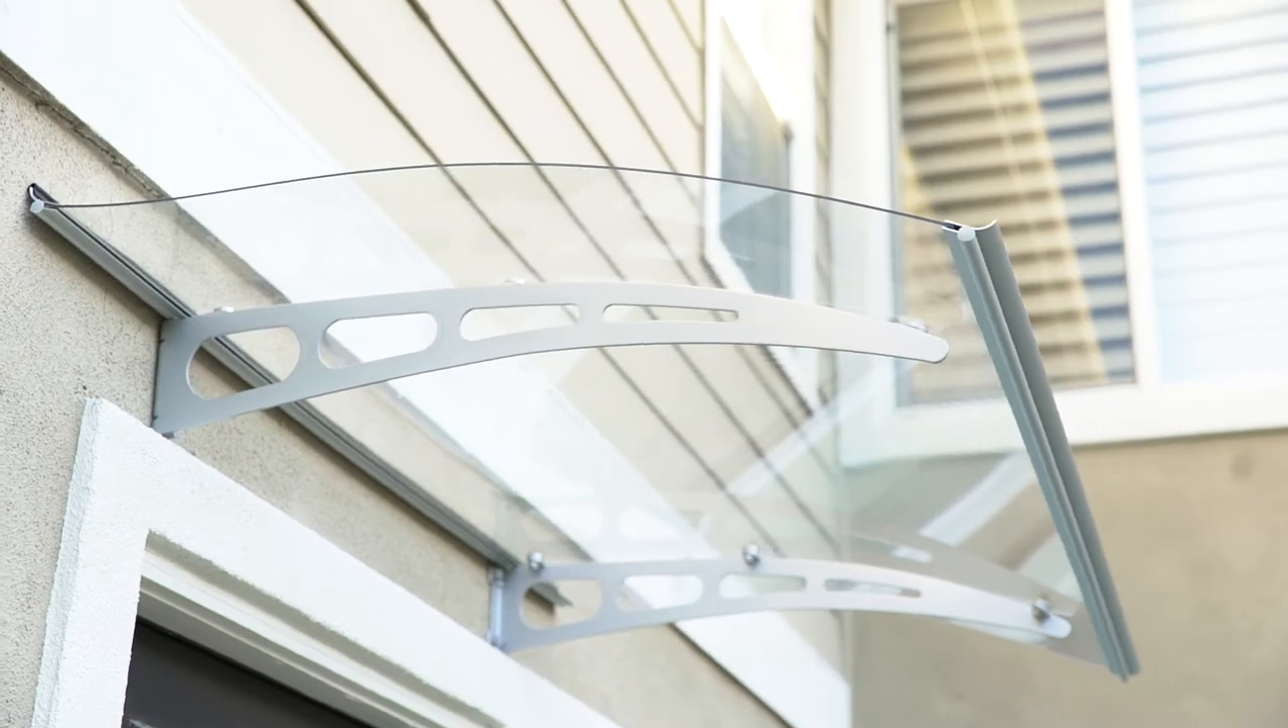Your beautiful door awning is now completely installed.